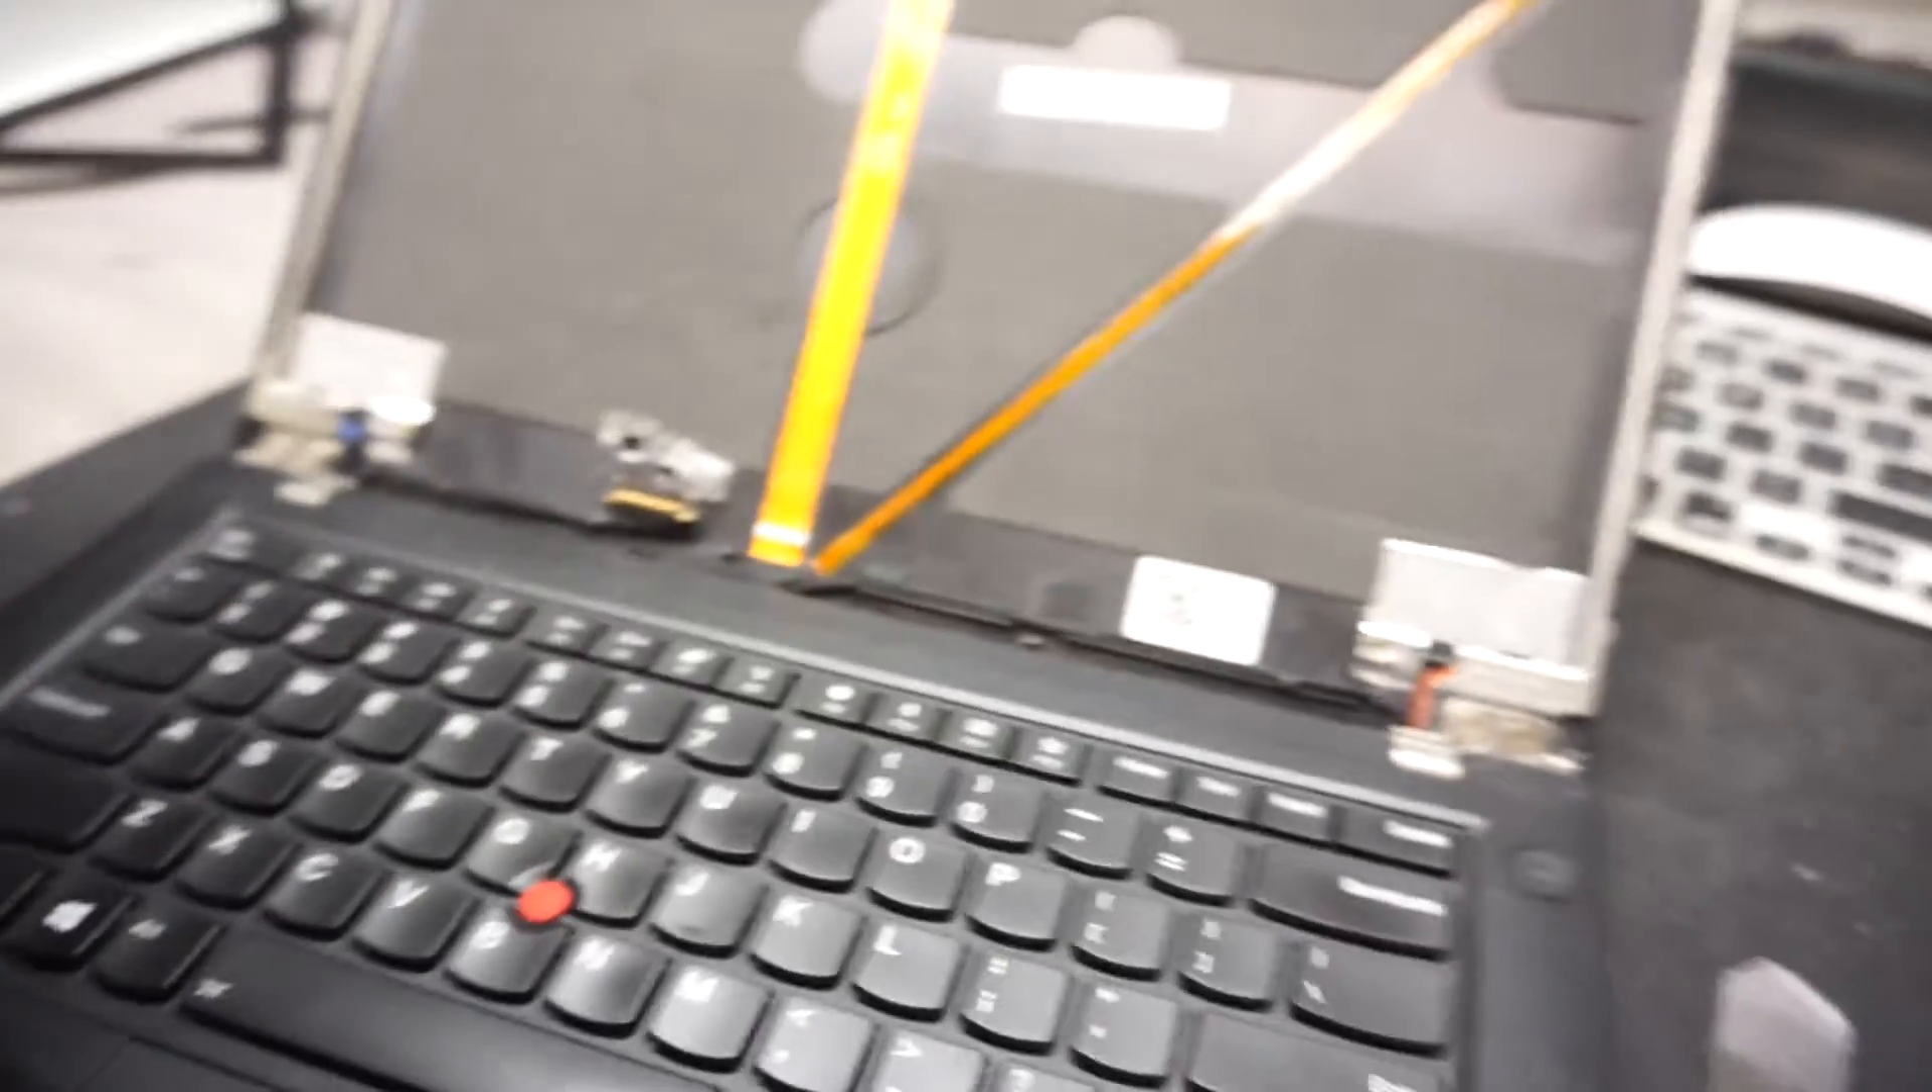Okay now we have the screen removed.